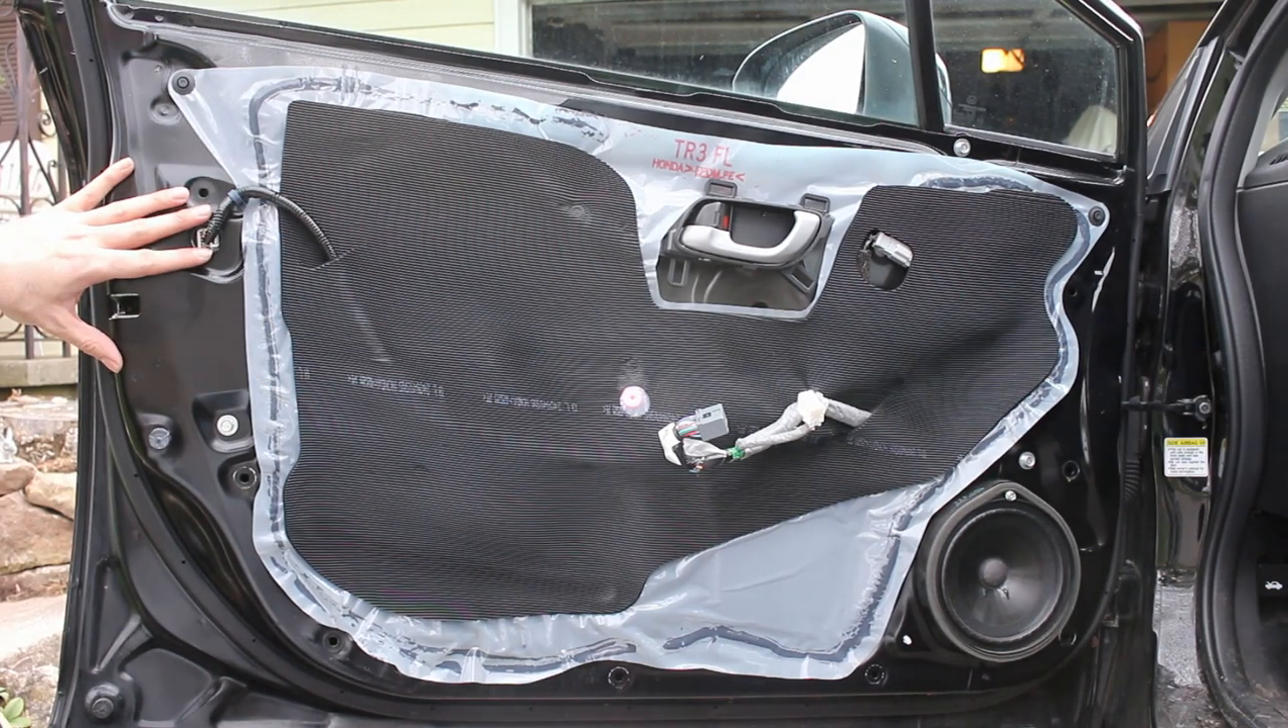Now with the door panel off, you have access to the speaker.